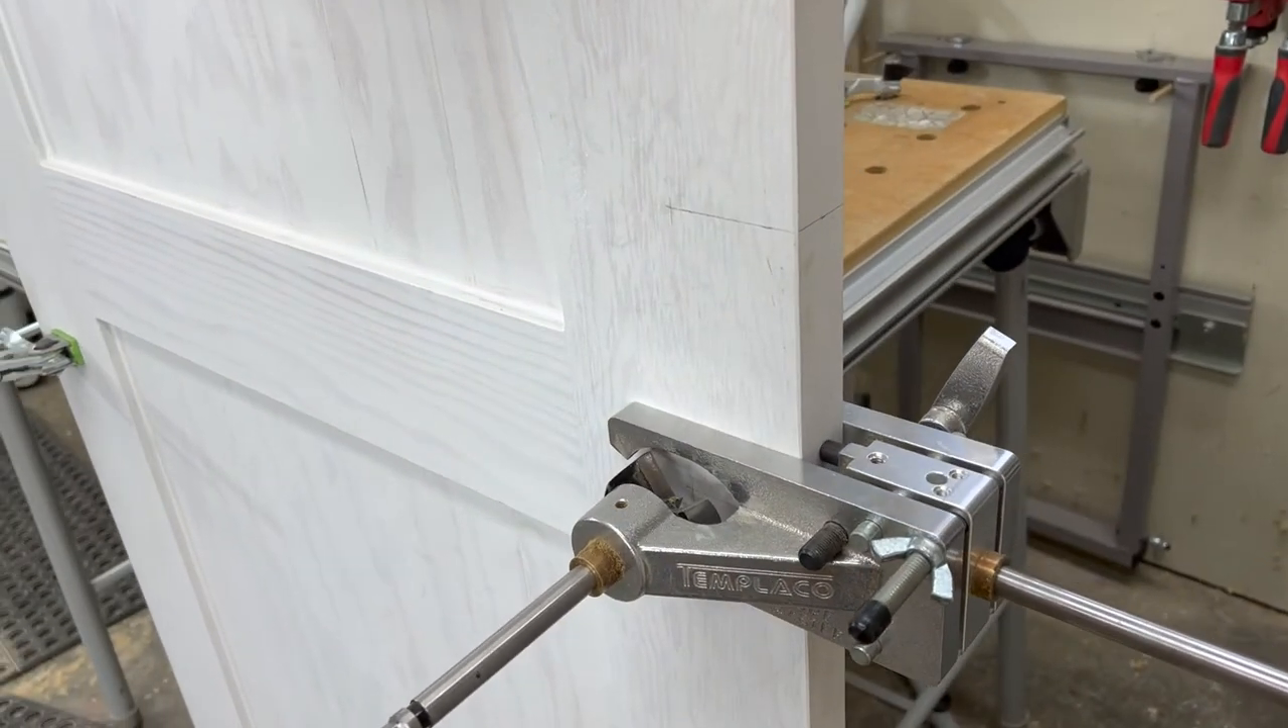I've got my templaco bore master installed on the door and I'm going to hook up the drill and drill the holes and see how it goes.